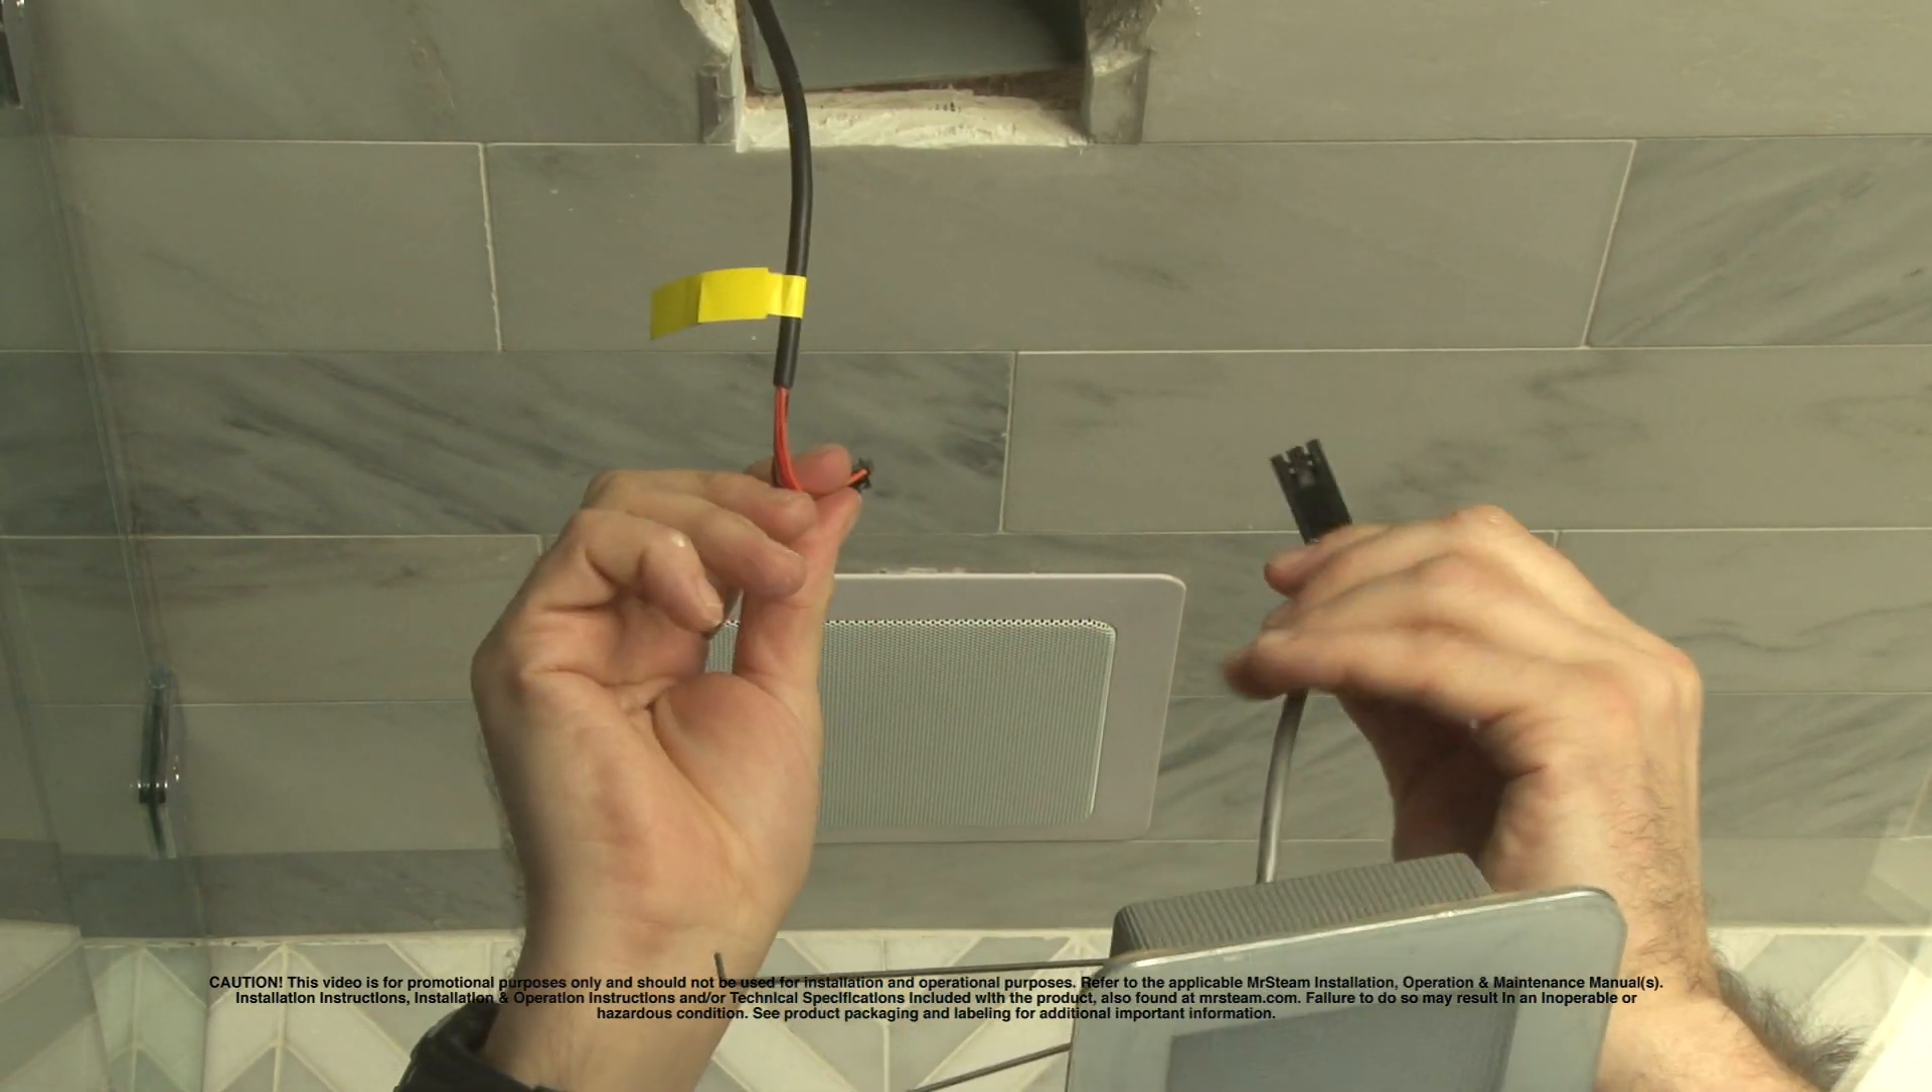Now this light fixture has not been fully installed yet. It's because the cable is not connected.